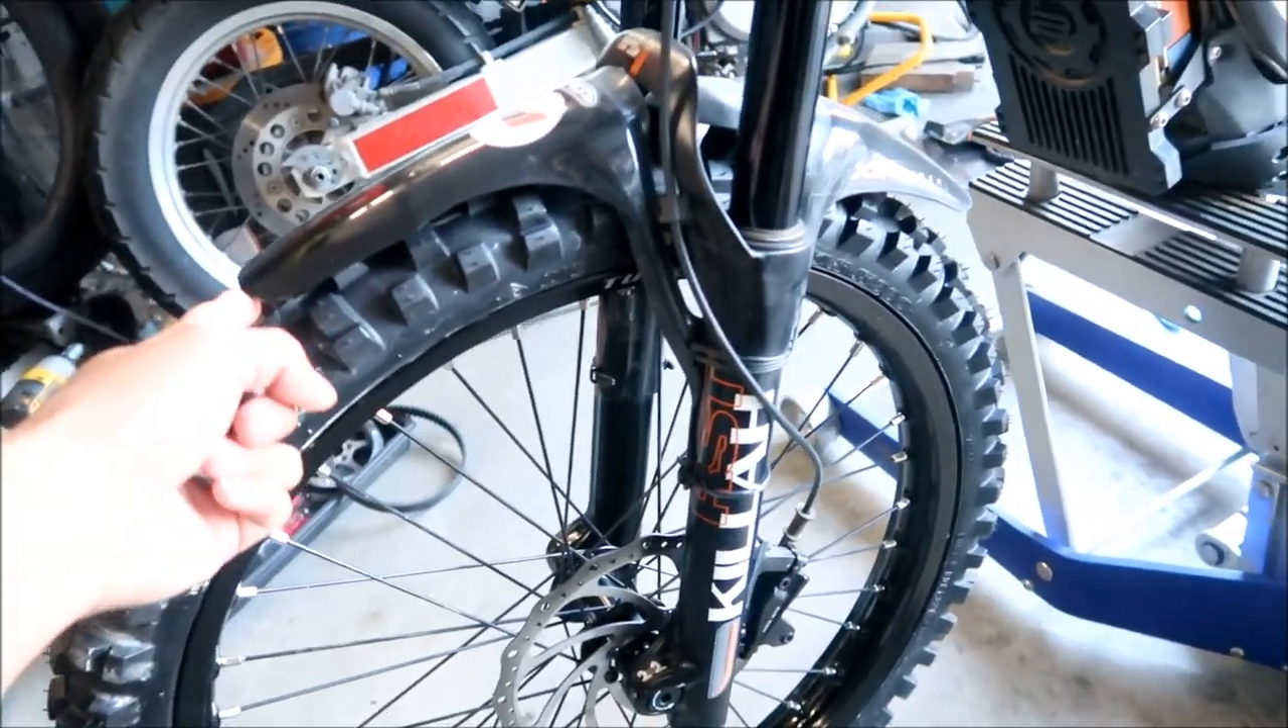Okay i still kind of not happy how close this fender is to the tire too man it's really really close.